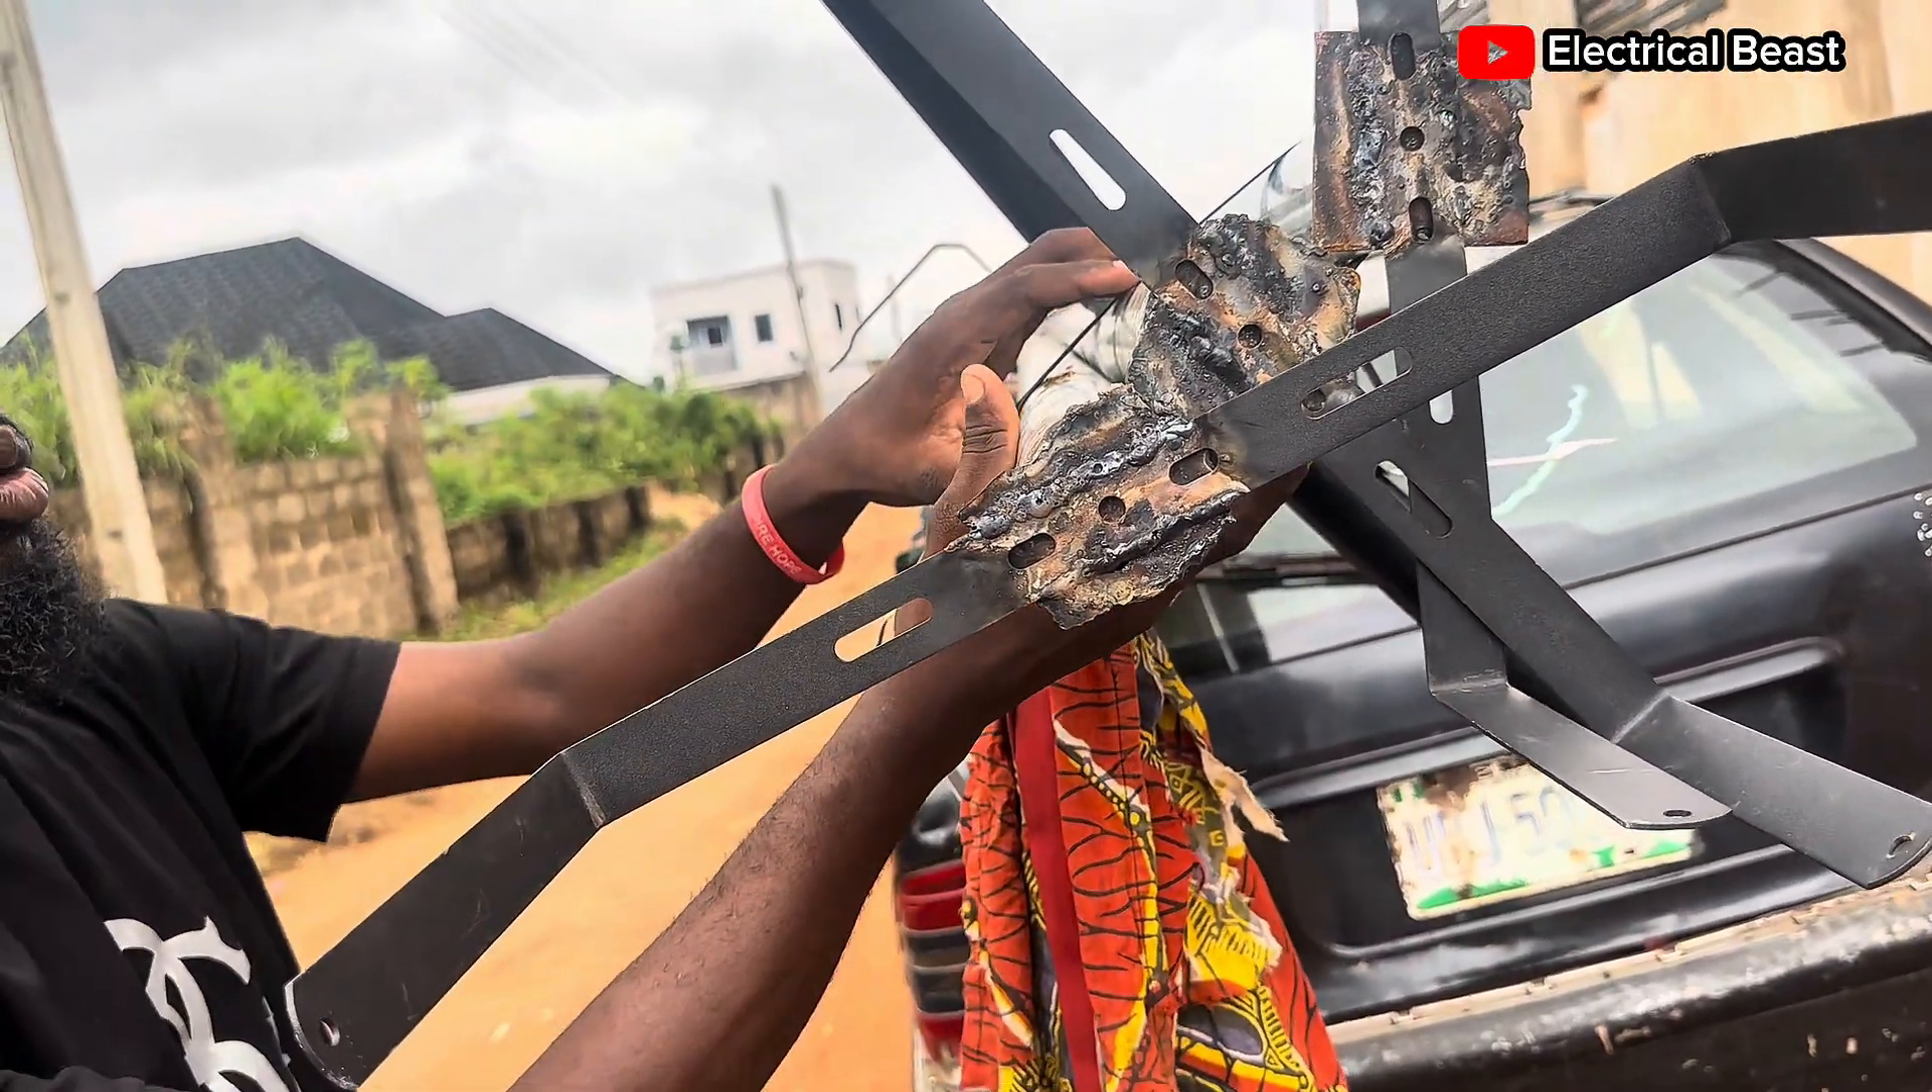We've already welded the bracket for the panels and the lights for each of the poles.